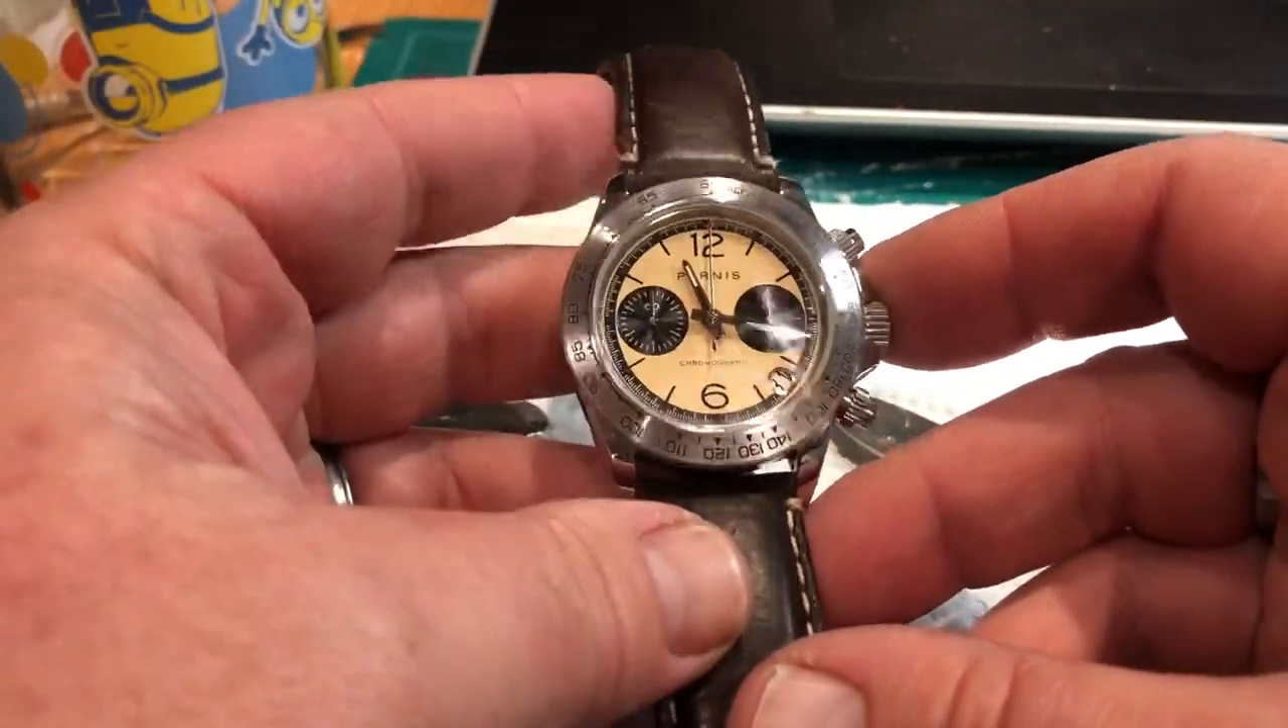I installed the strap and would you look at that.